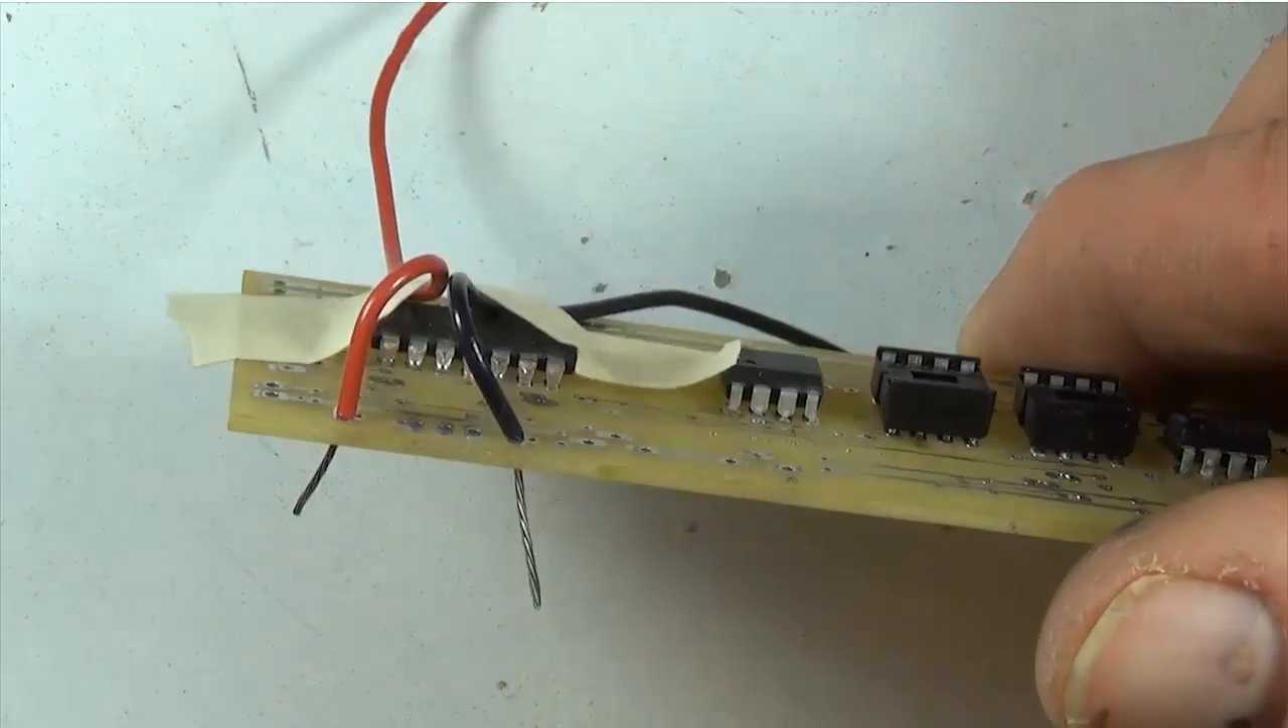What I did is I left a little wee bit of a loop to create the pressure so that the wire will stay into the board while I flip it over and put it into my printed circuit board stand.